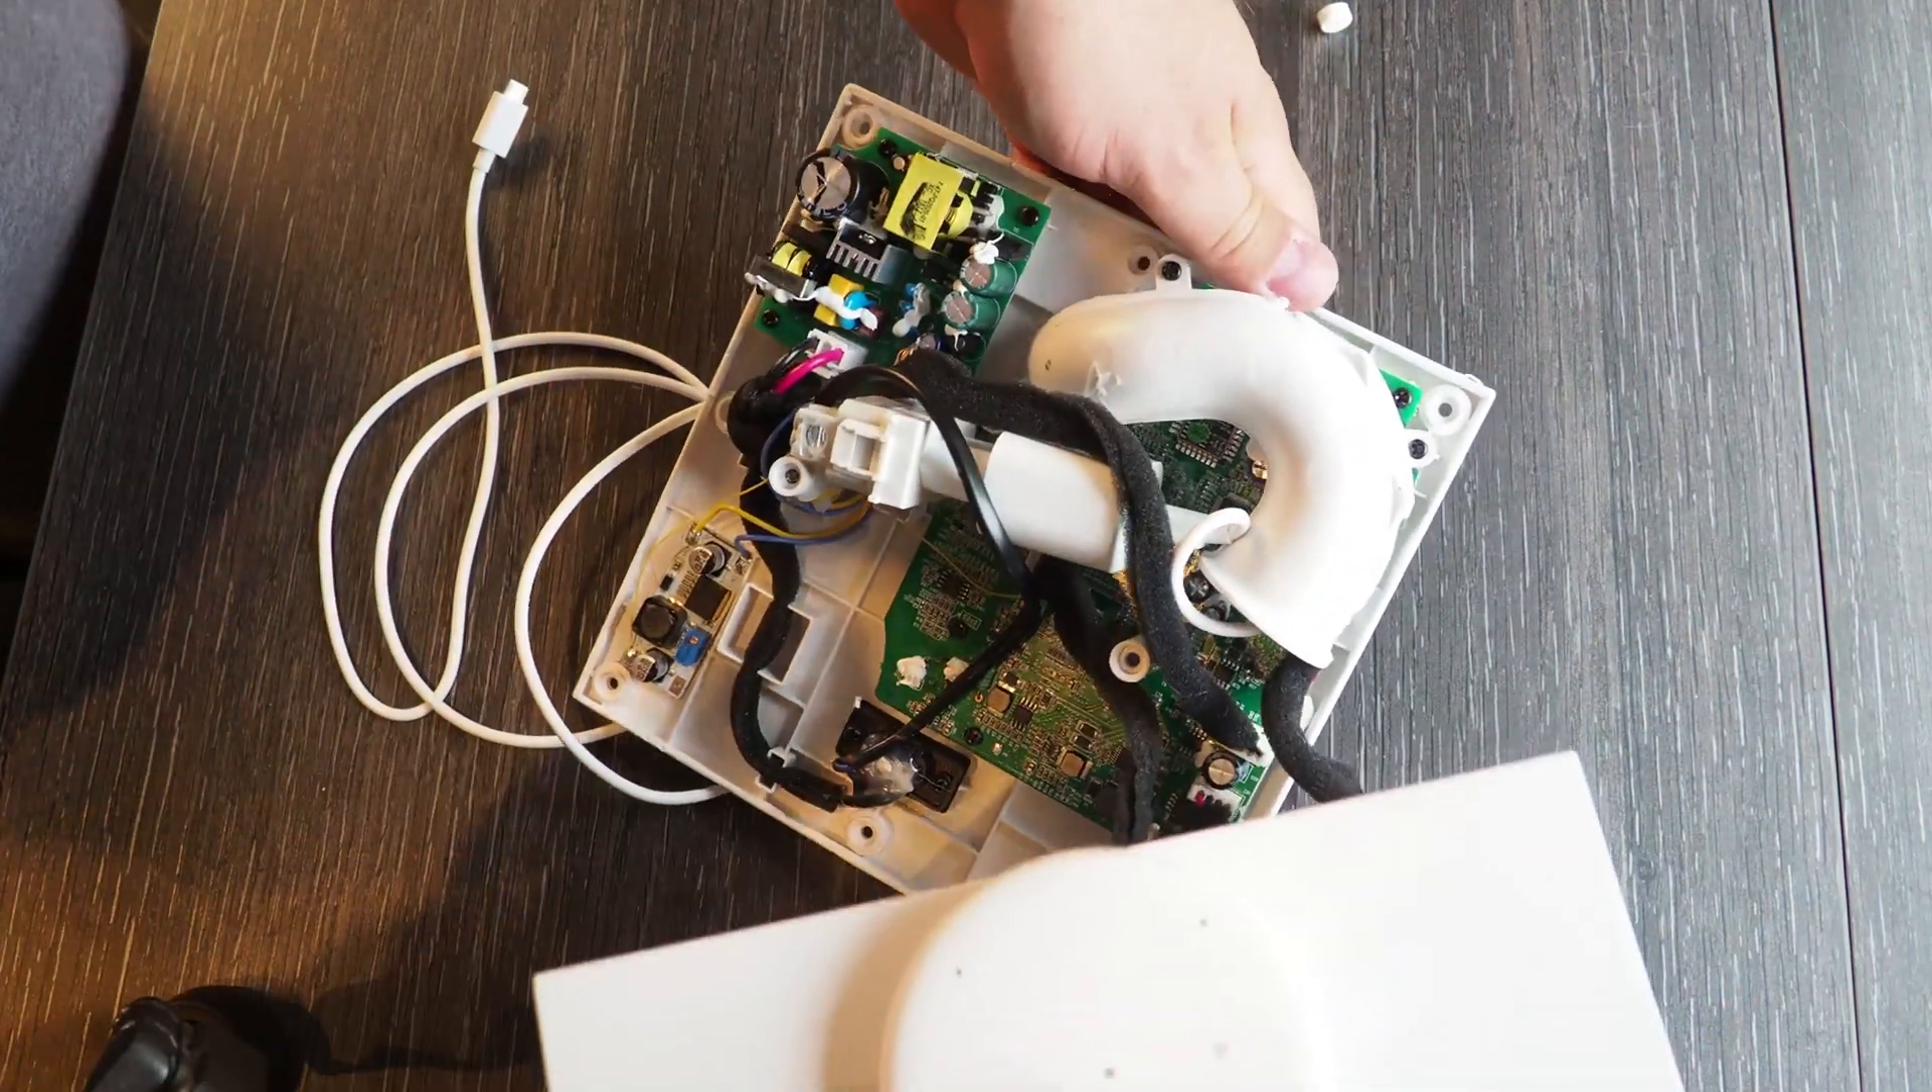And now we see that the complete enclosure is open.